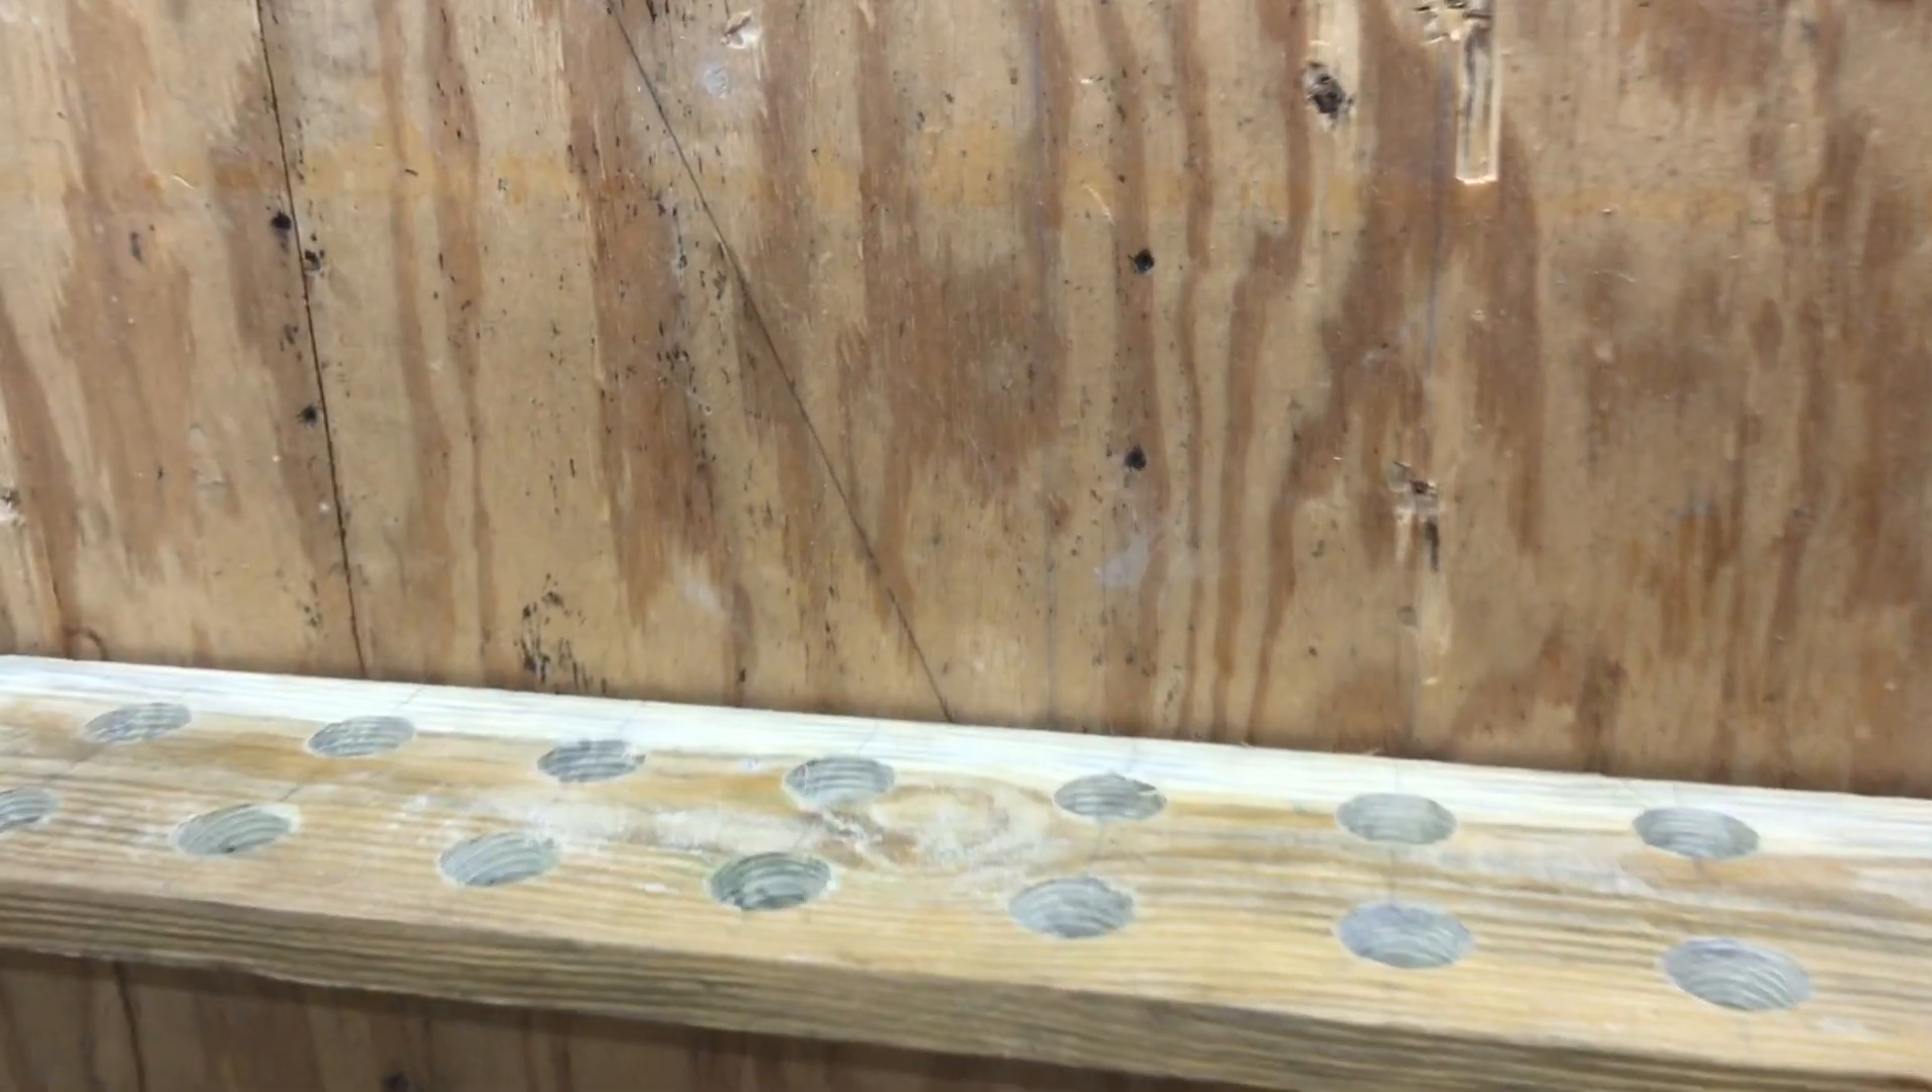I added this little shelf here and that's just going to give me a little bit more storage space in here.